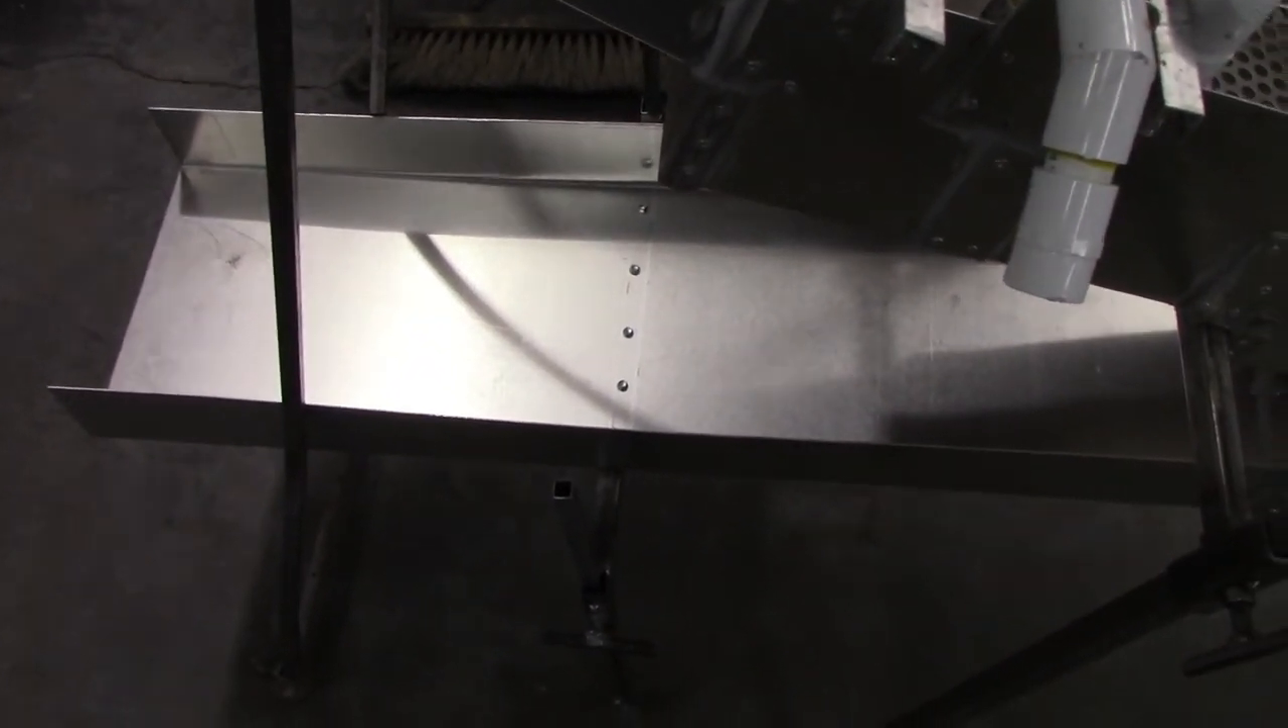So I have no mats in this yet.